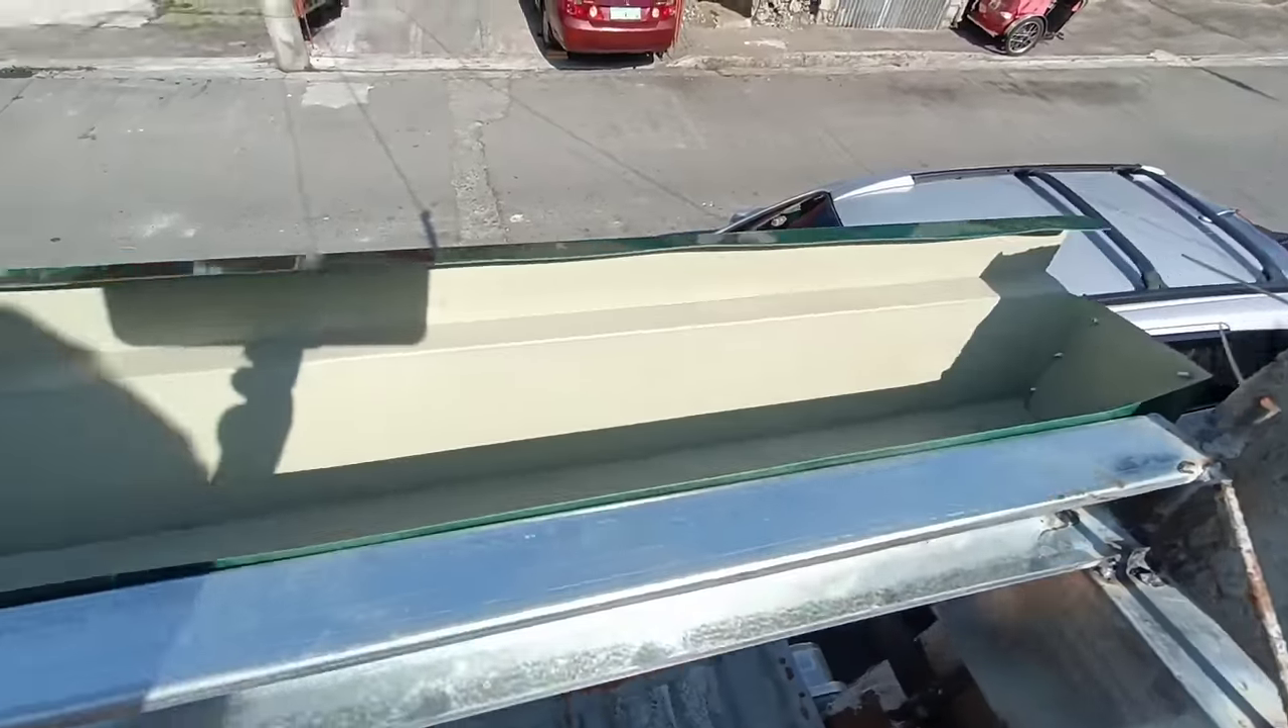So, ito na po nakakabit na yung gutter natin.